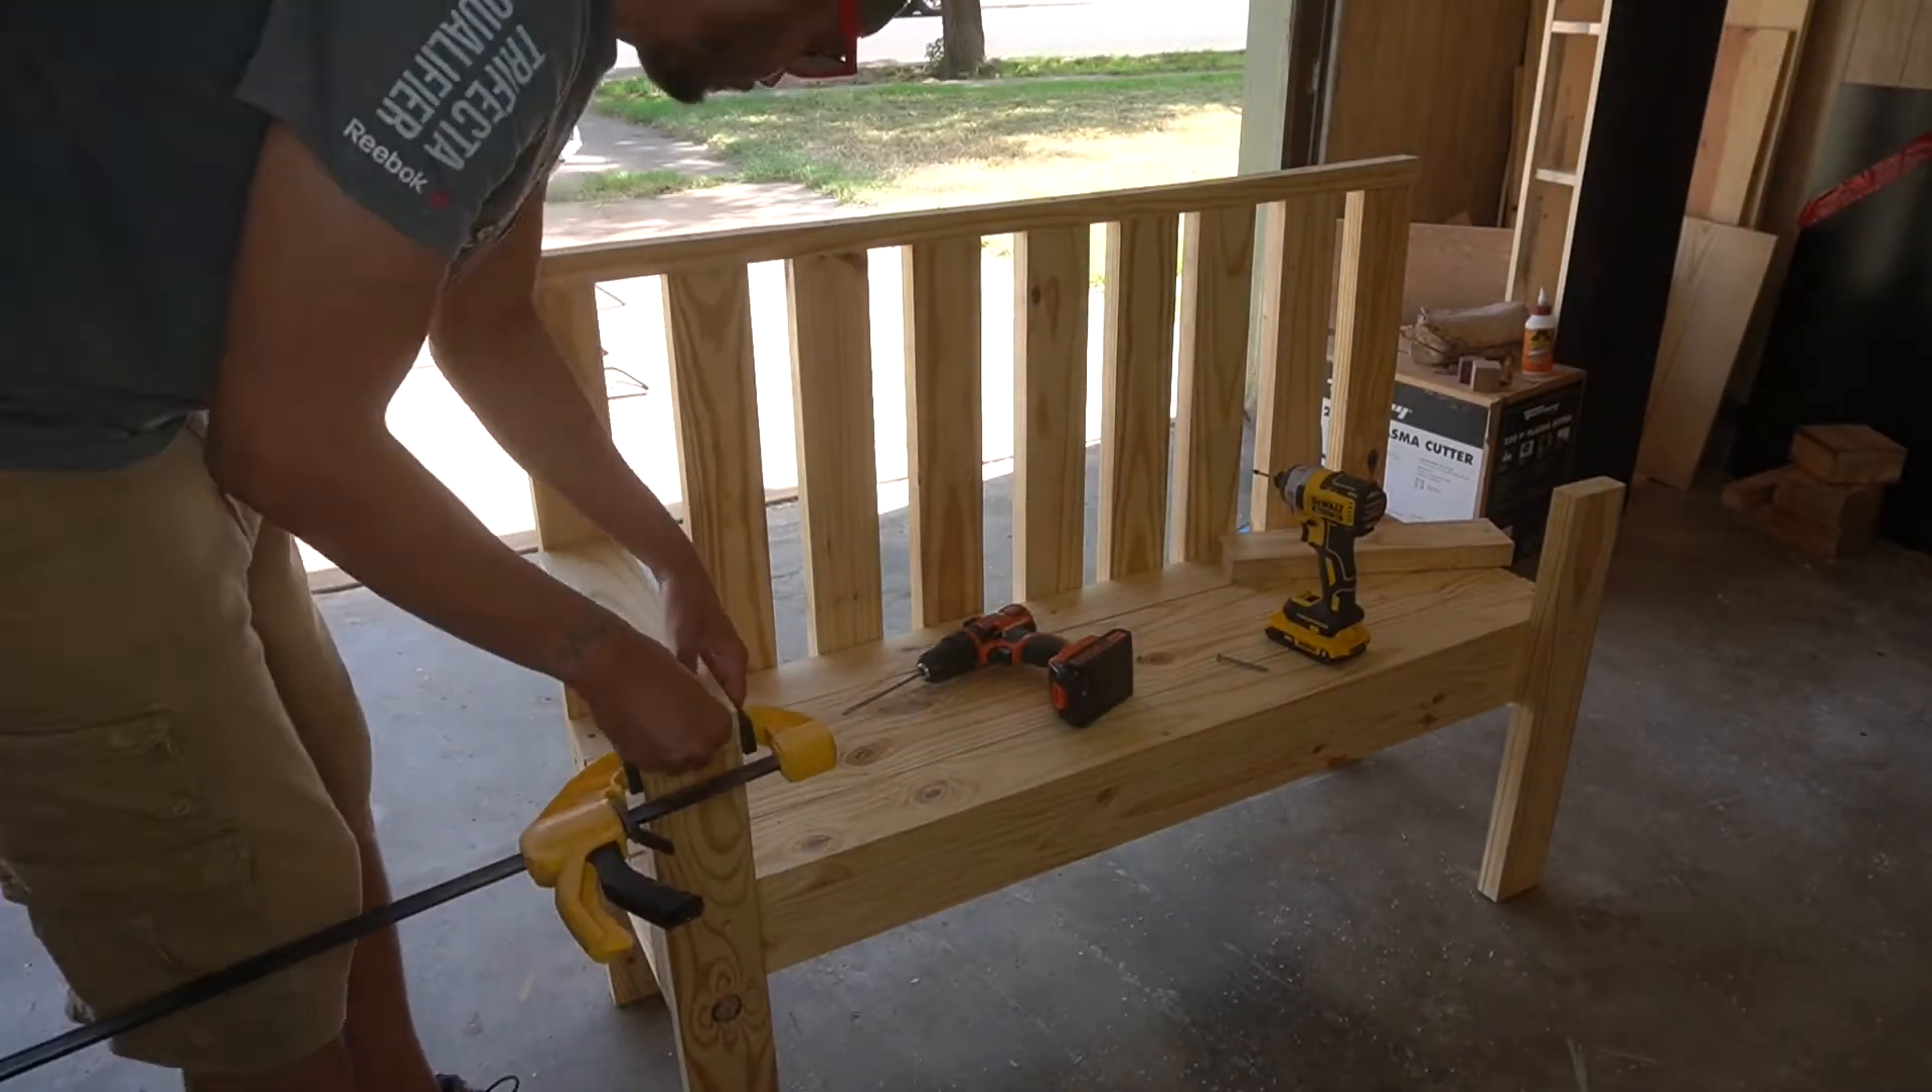So here's basically the bench once it's kind of put together and now we're just putting the armrest in.